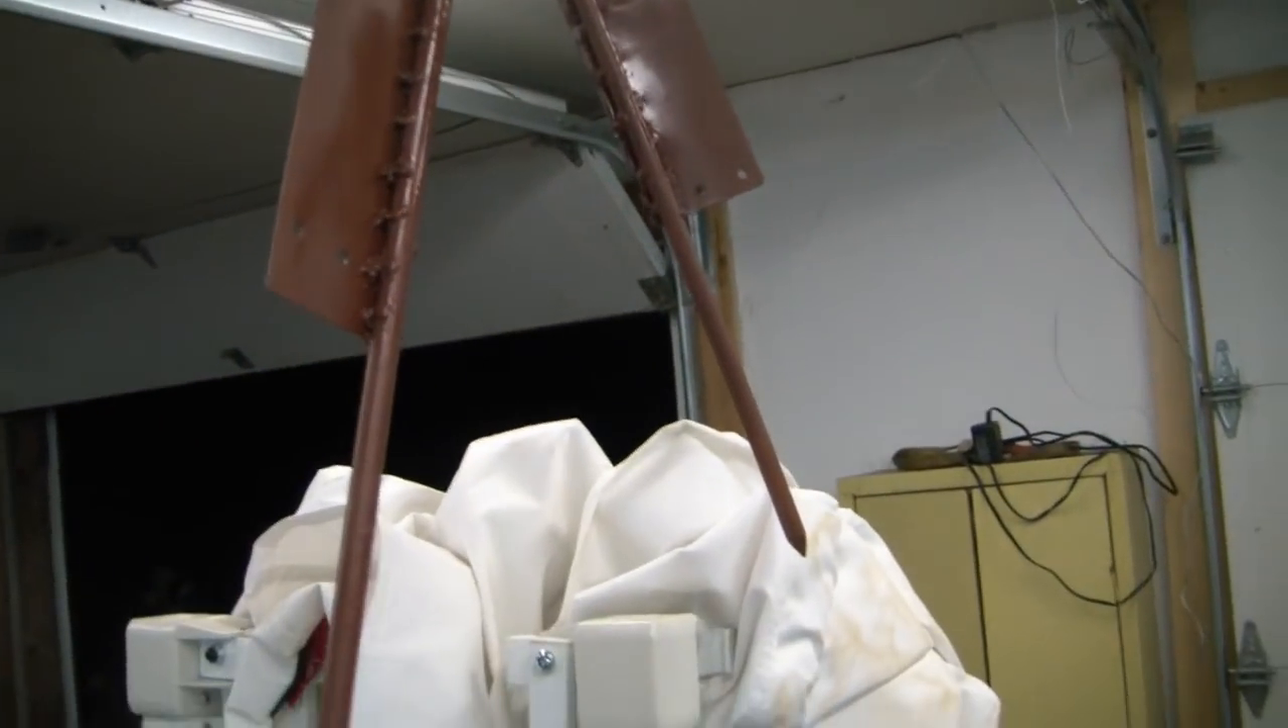We have the spikes welded onto the plates uh they're hanging and drying we just prime them with a uh the brown primer paint.